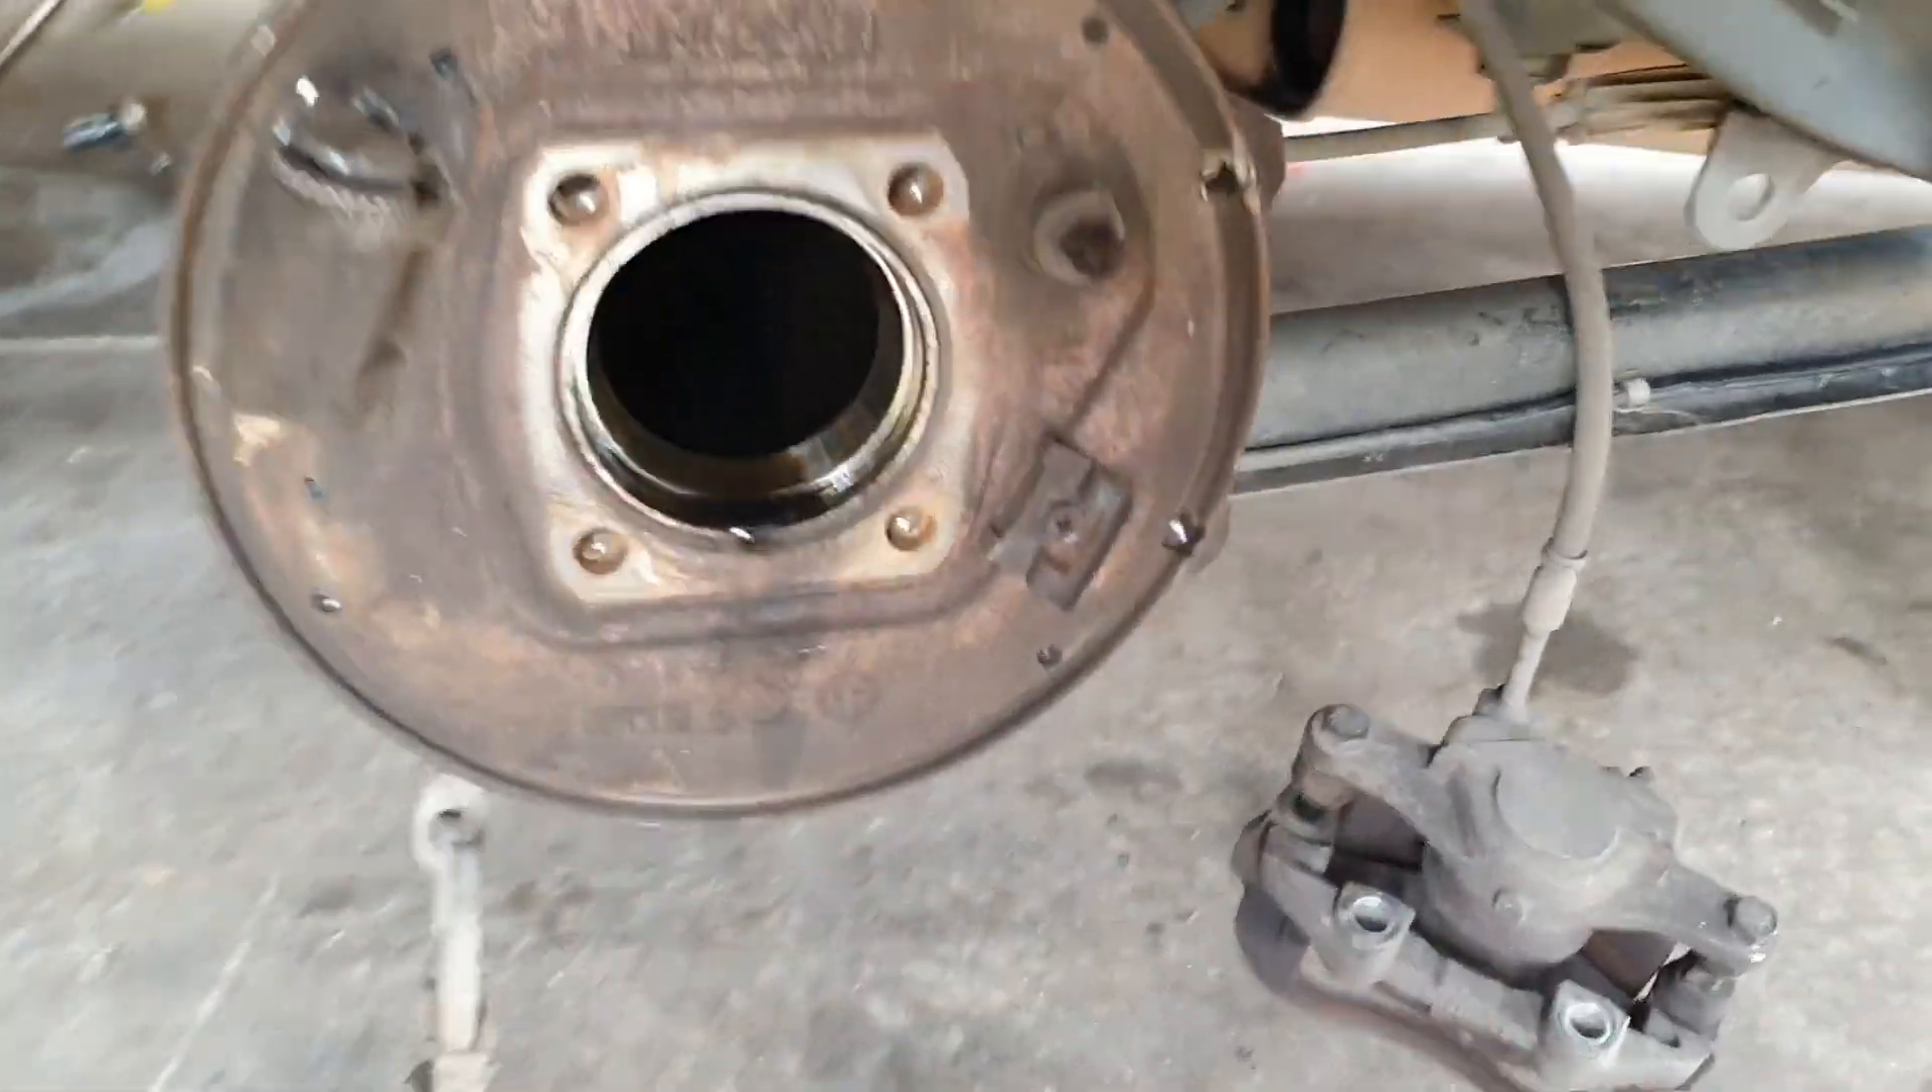Alright so we got this axle out.